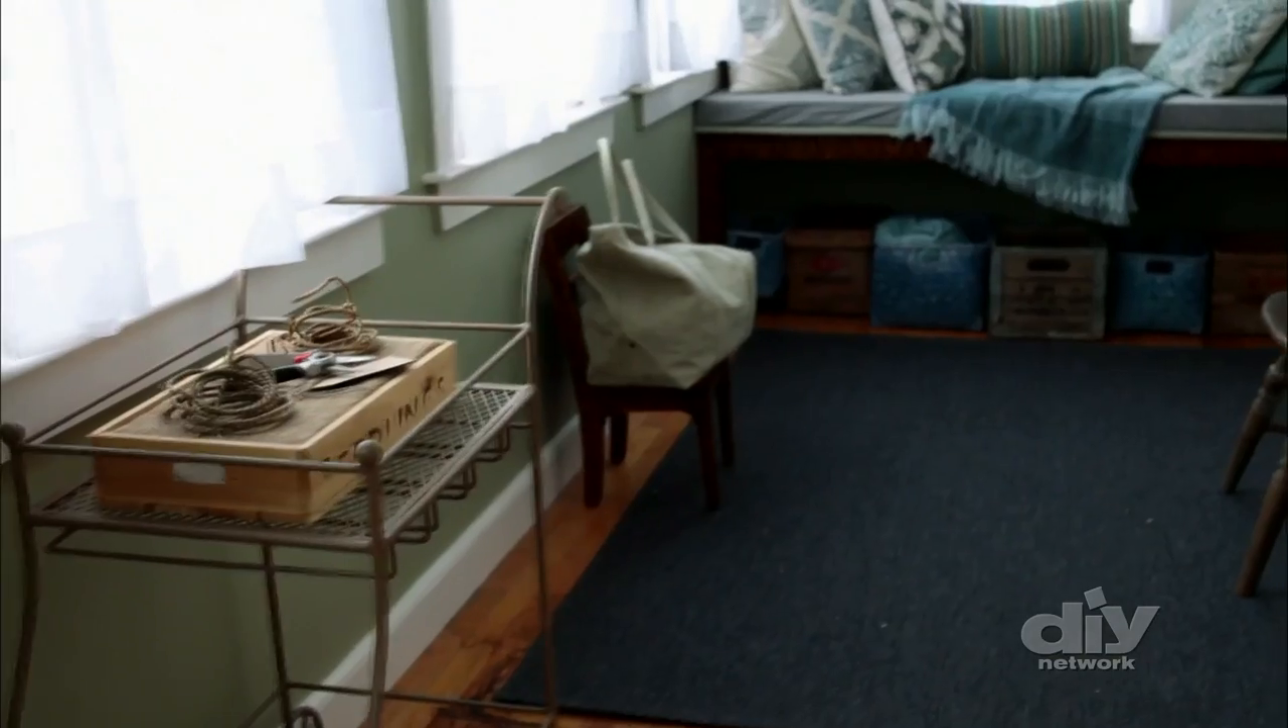This room is long and narrow, so I built in a bench to use as a reading nook so the family can come in the morning and have their coffee or curl up and read a book.